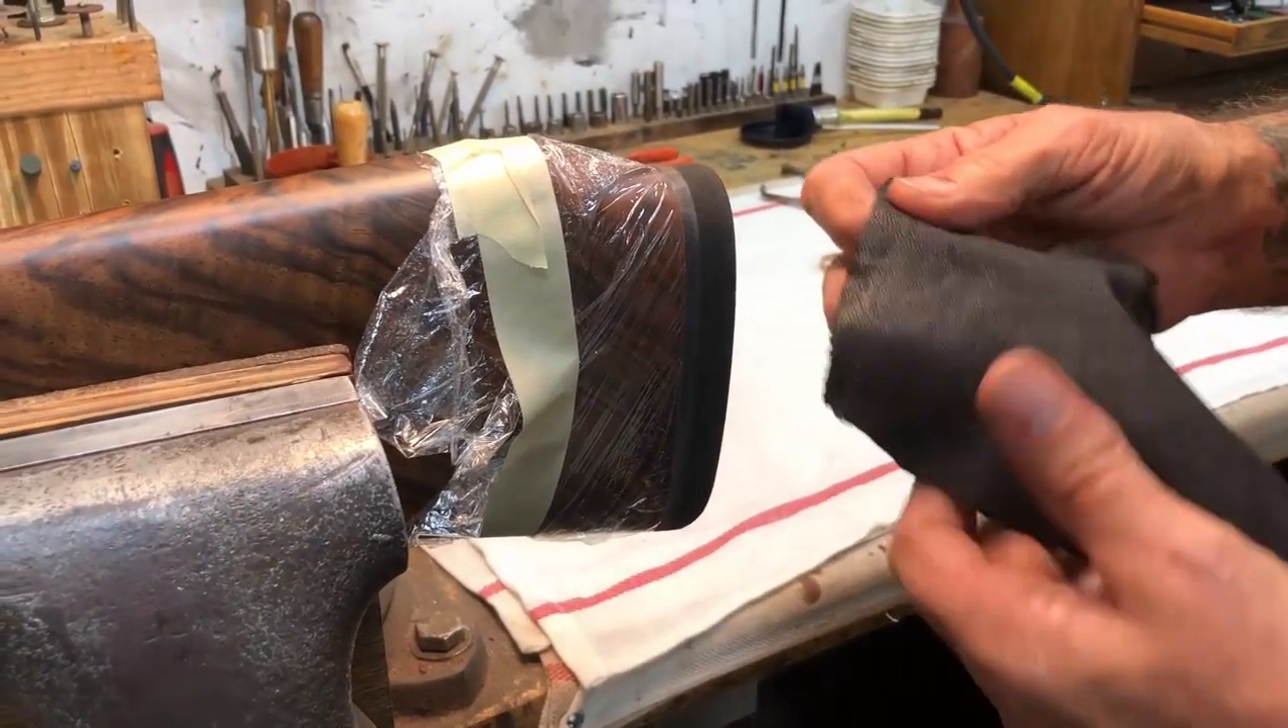You can see I've put a piece of saran wrap and just sort of taped it so to keep it from bunching up.